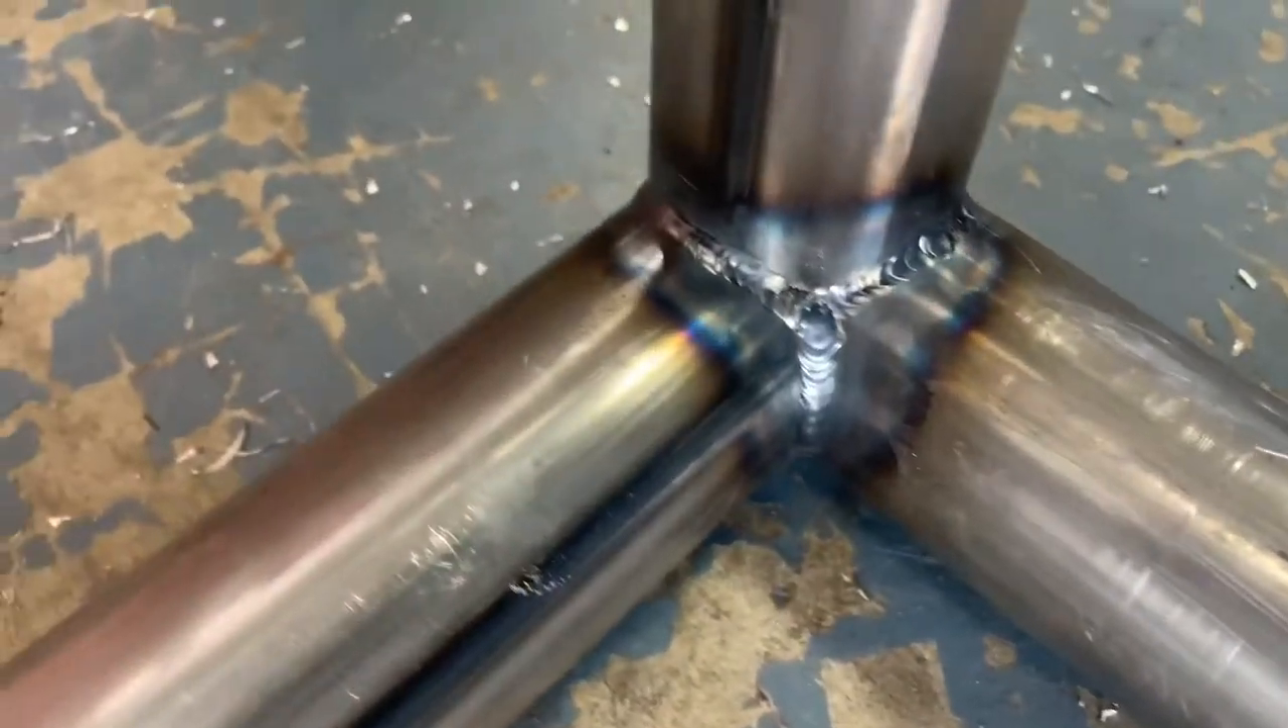Finished the welds and it came out okay.